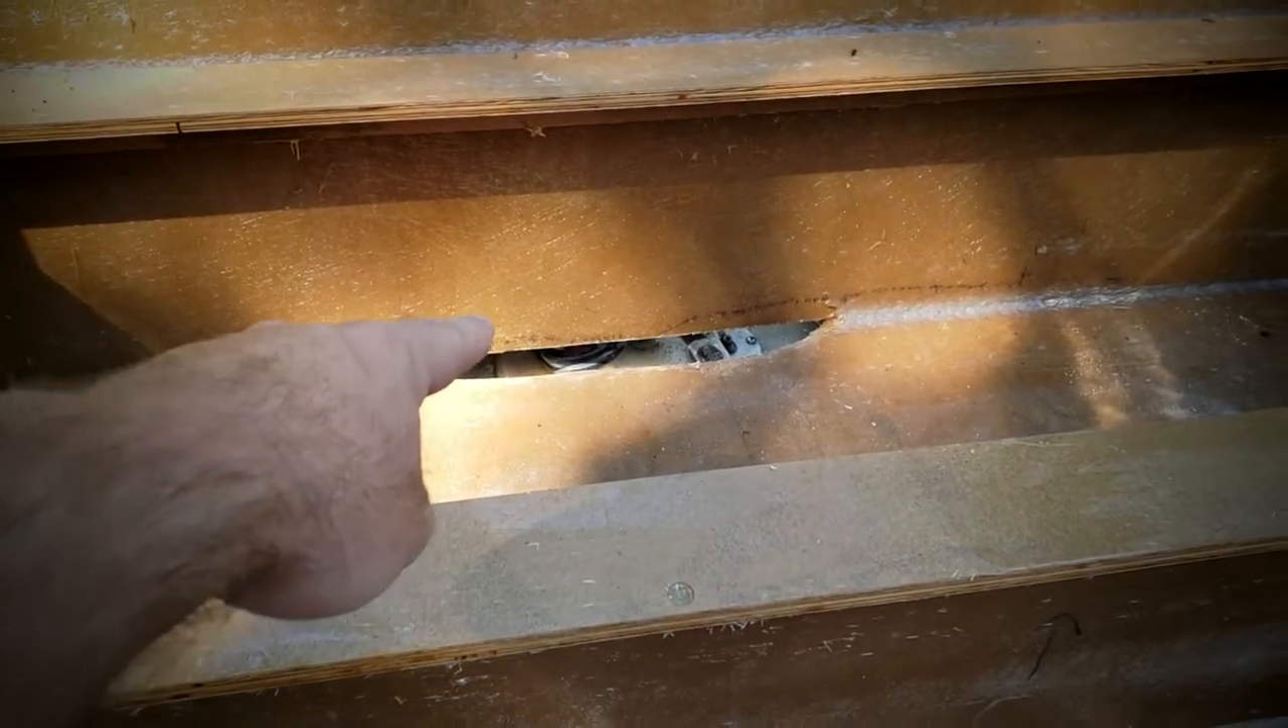You can kind of see that opening that I haven't covered yet under the rear seat.